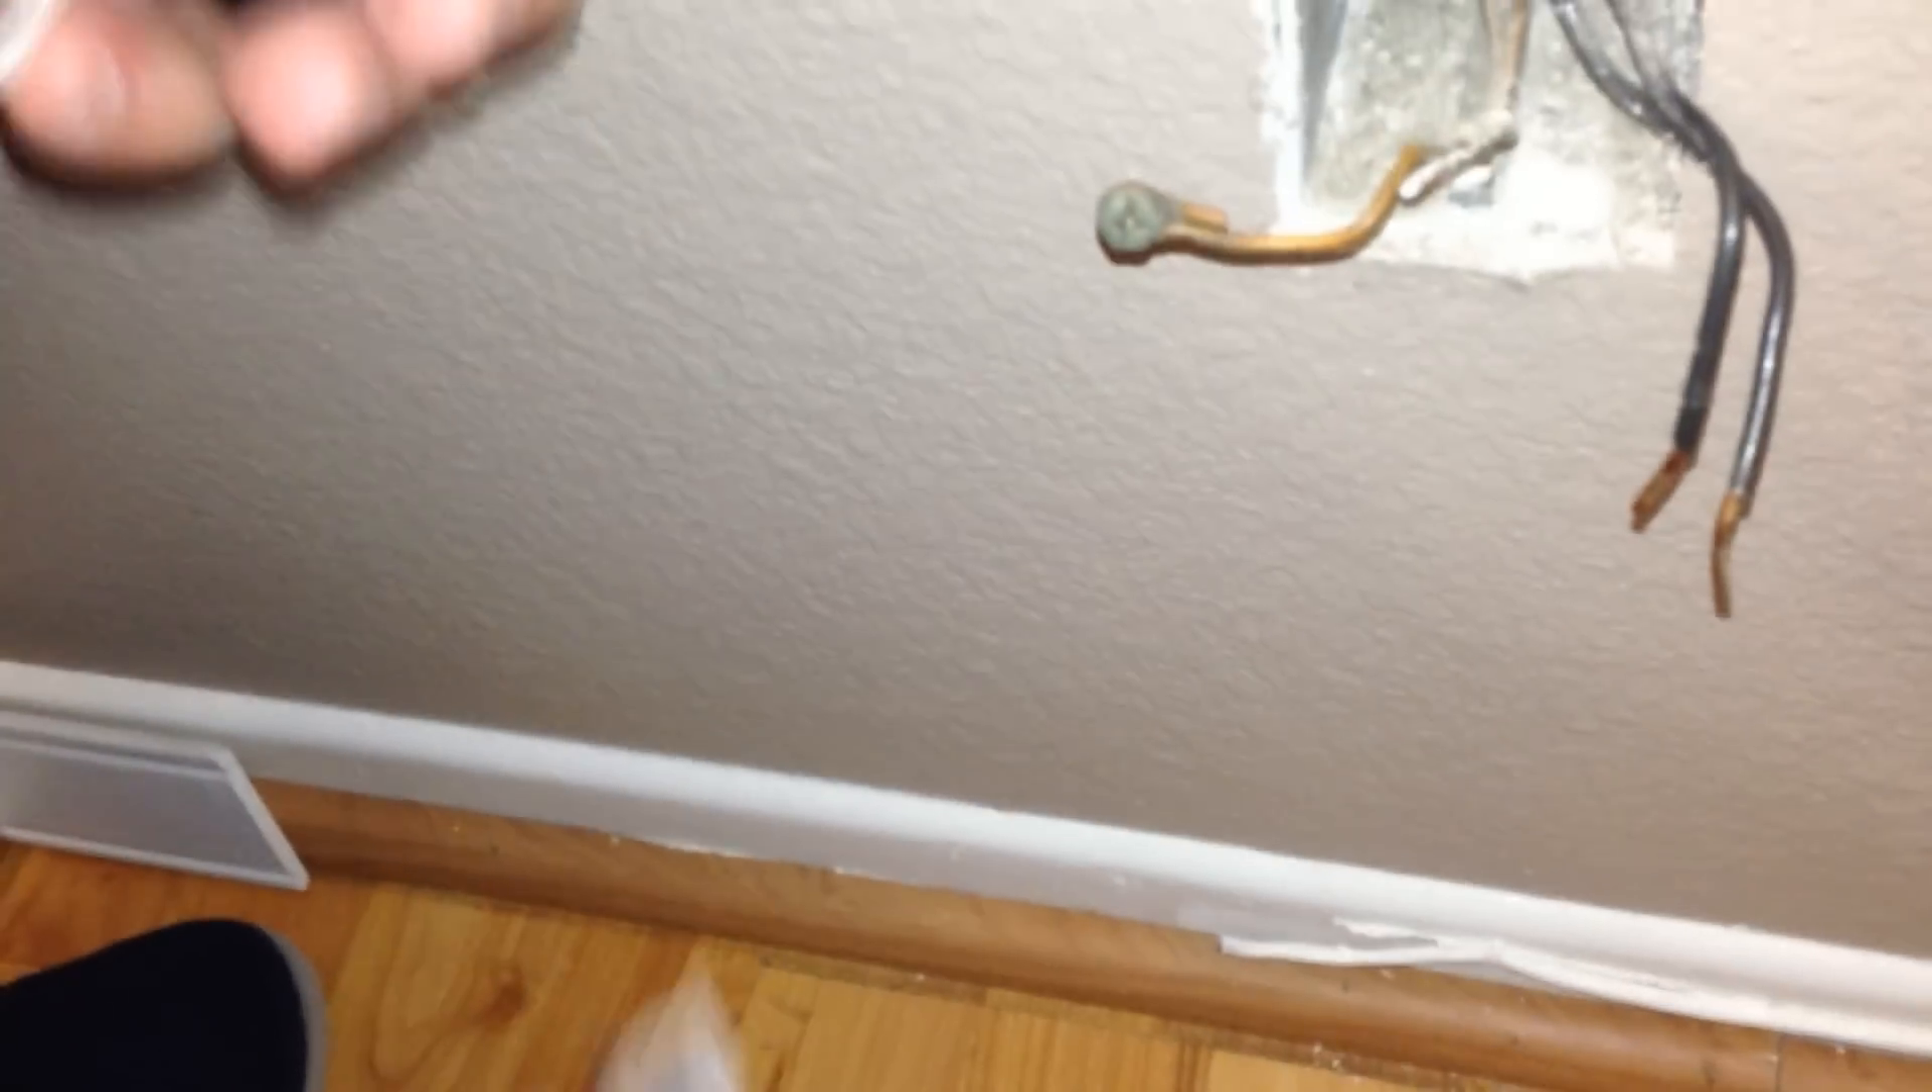So our socket is completely removed here.